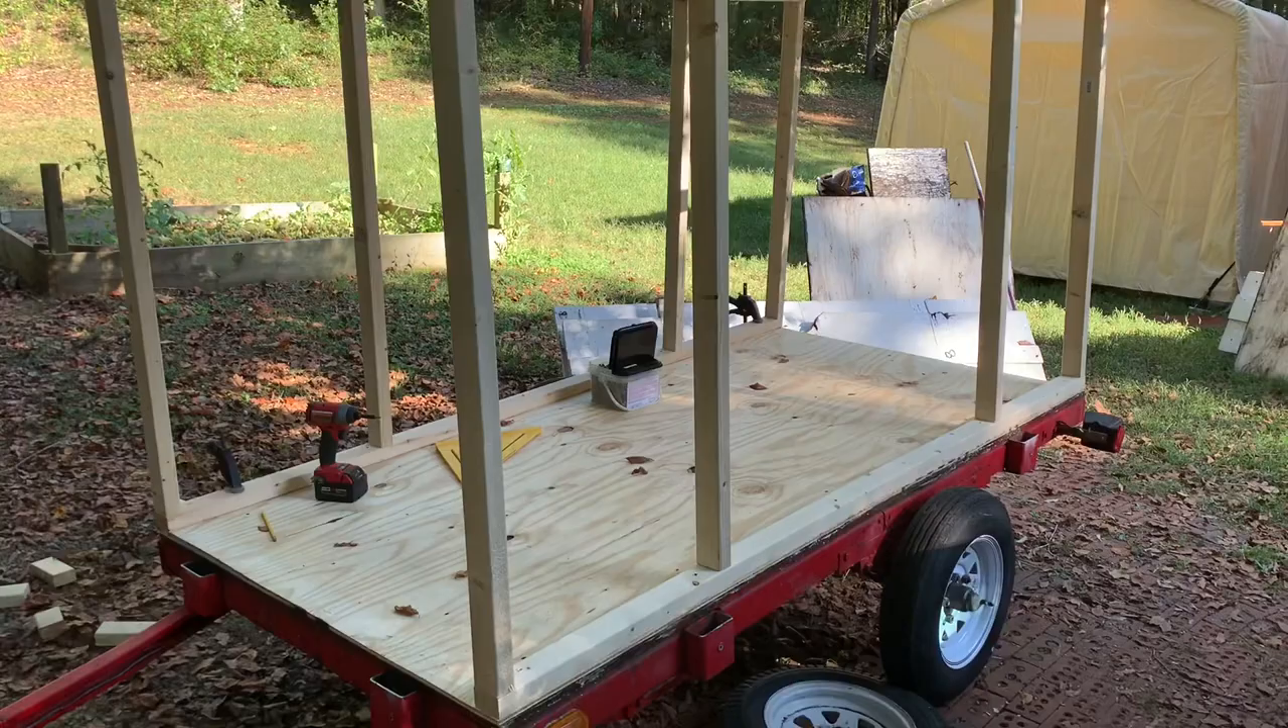Second wall's up. Got to do the ends now.